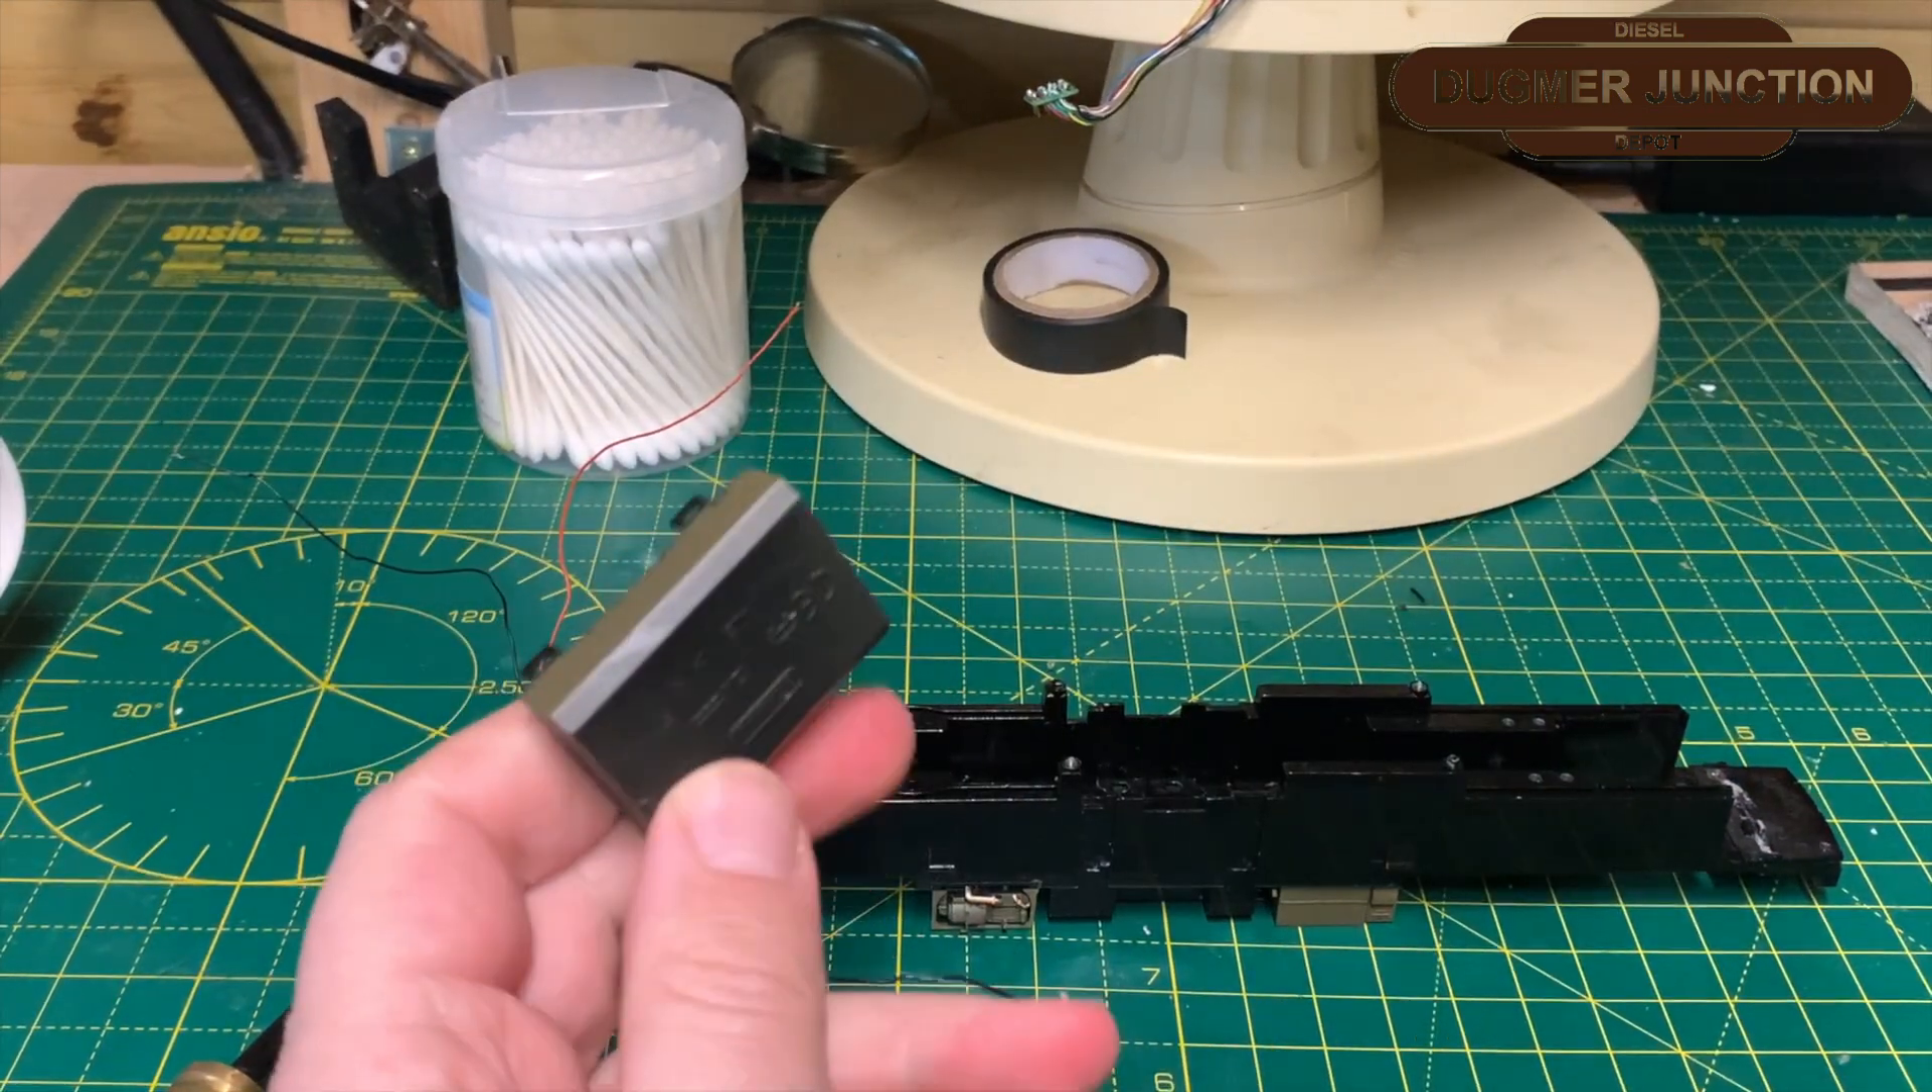So that's the fuel tank taken away from the bottom.